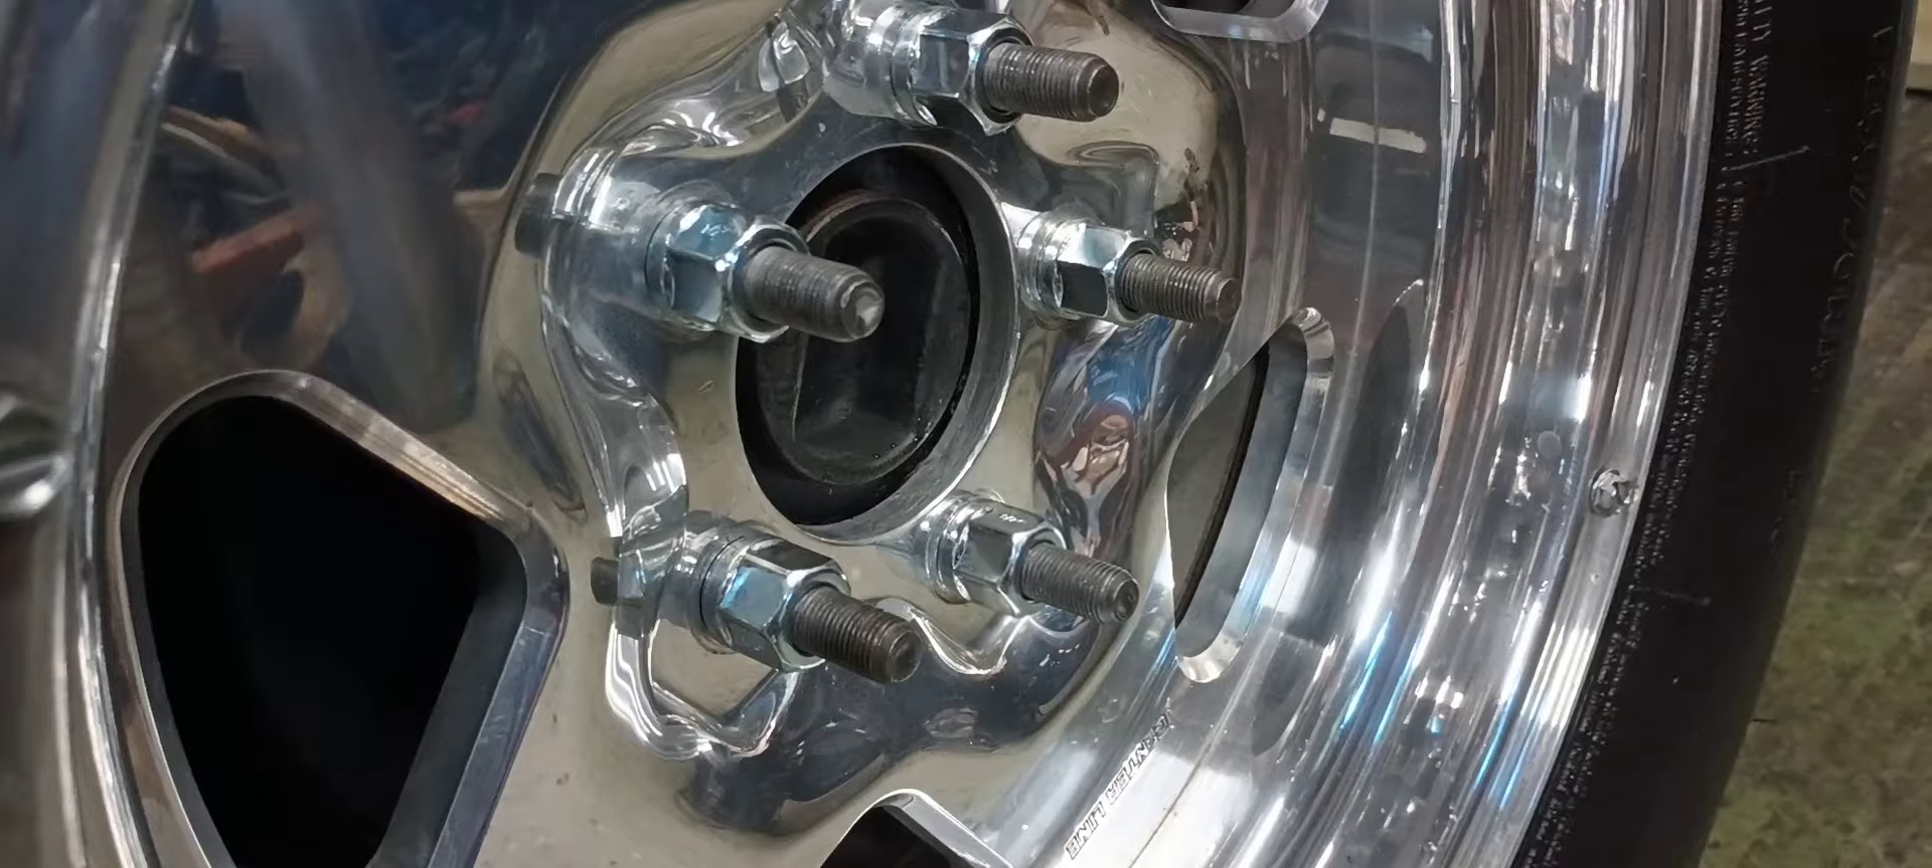As you can see, we have more than plenty of thread engagement now.